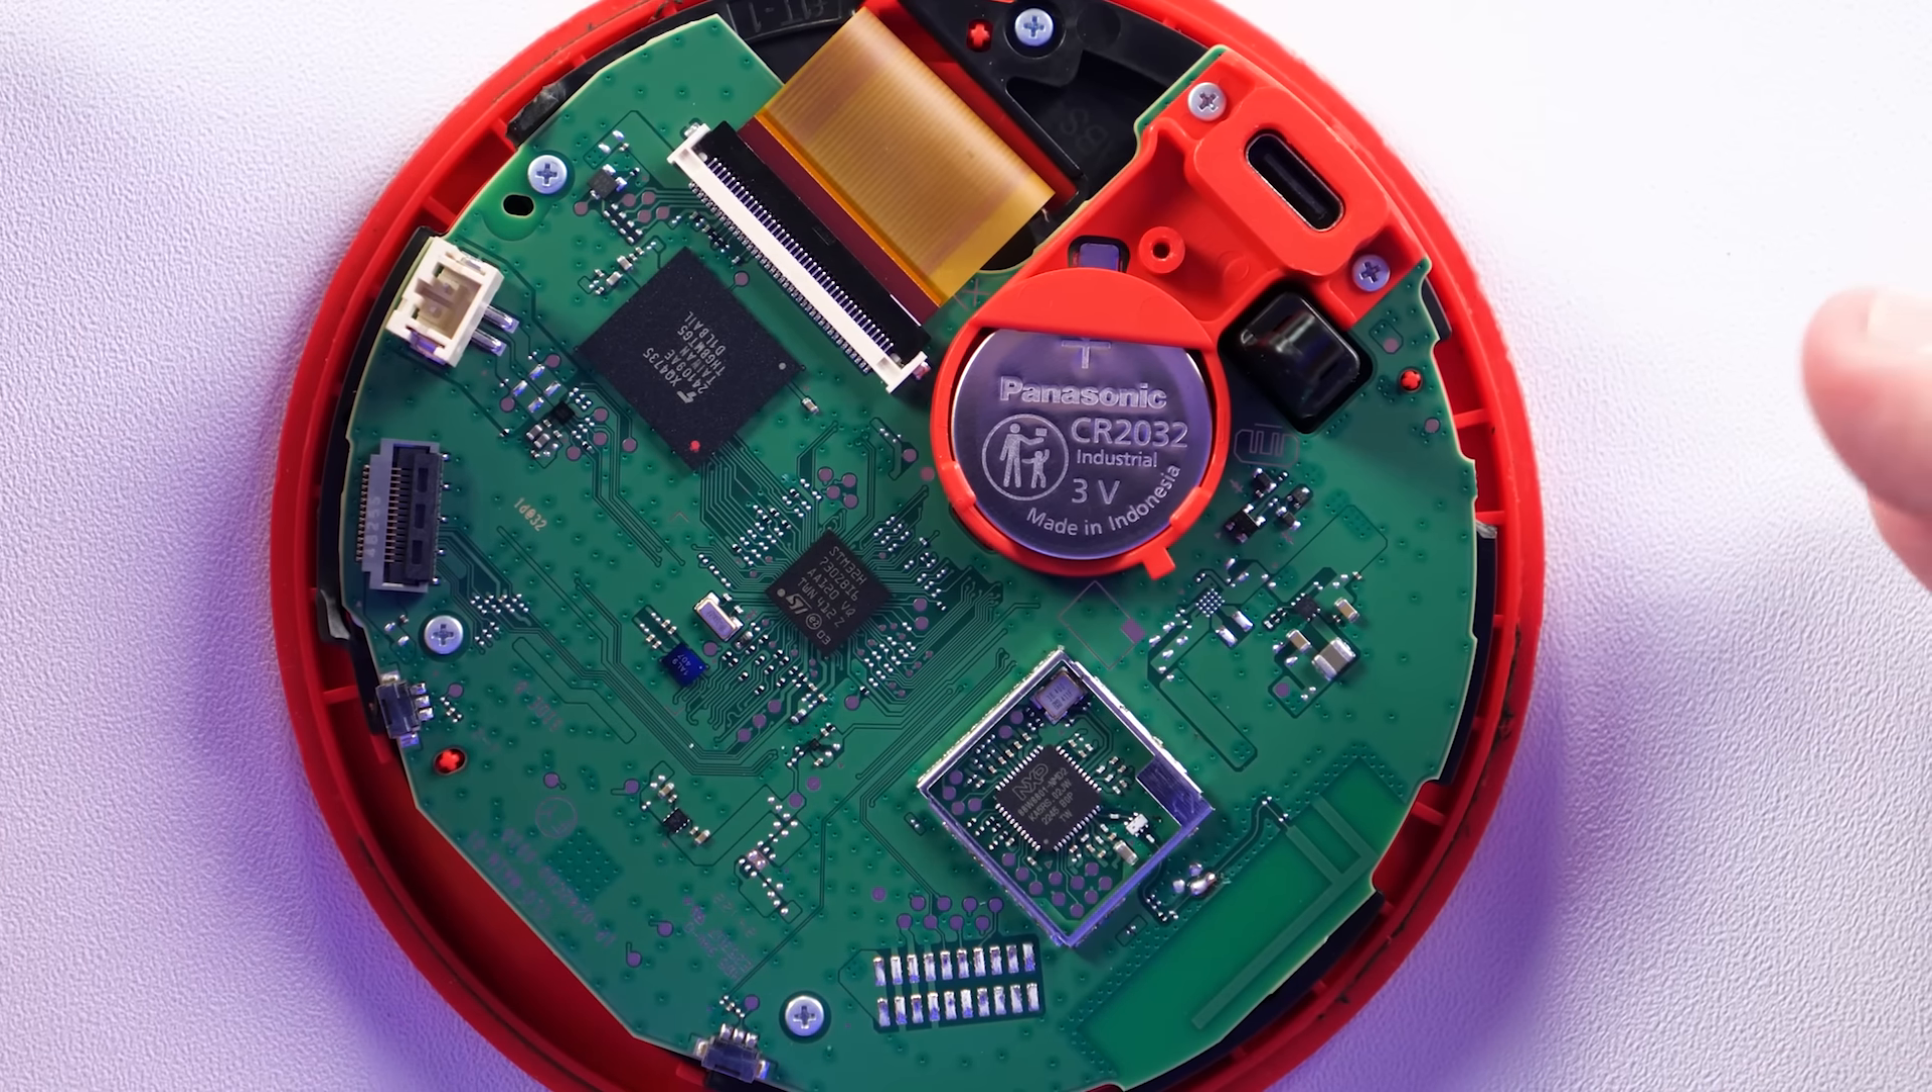We do also have a CR2032 battery under that black plastic cover that I just removed.